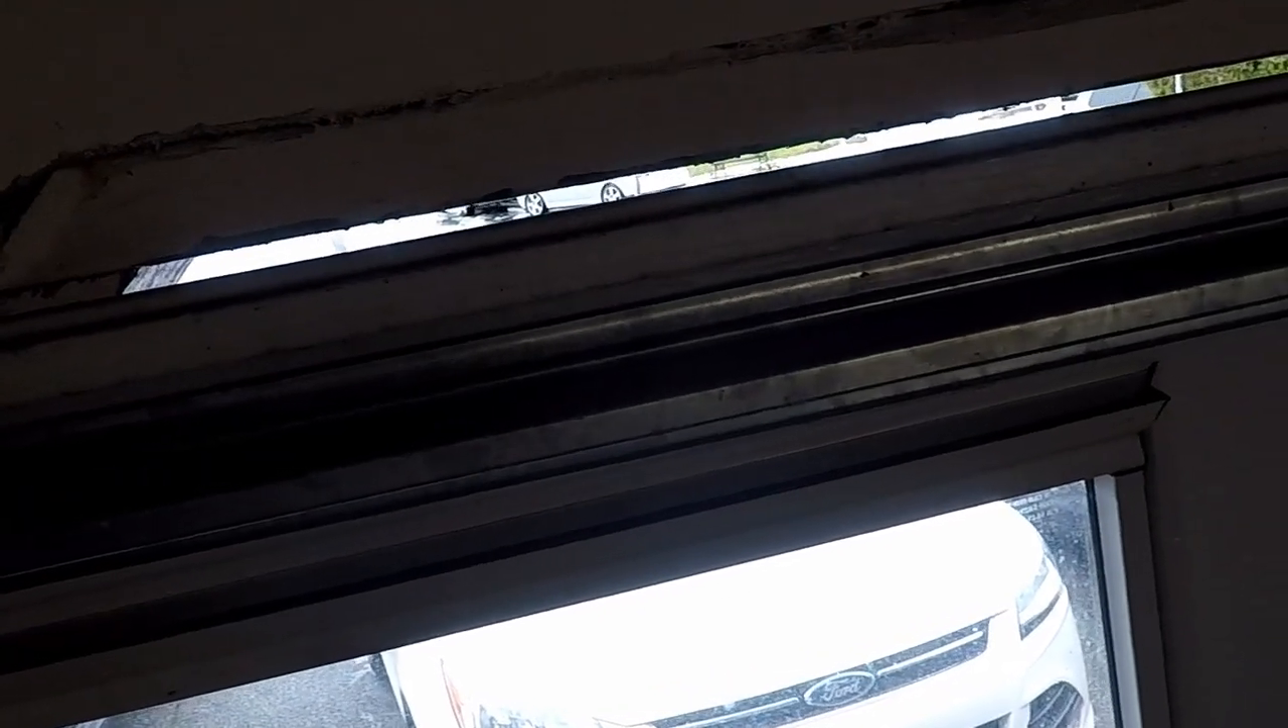So if you see that up there, there's a rather large gap between the garage door and the fascia for the opening there of the garage.